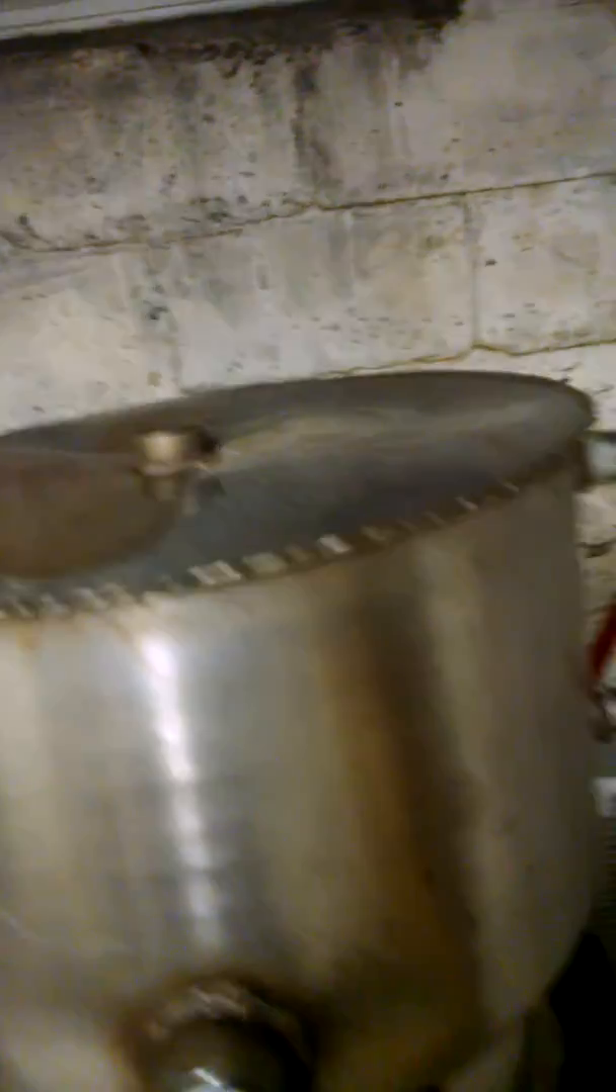Still haven't got a container attached to the top of the expansion tank yet.